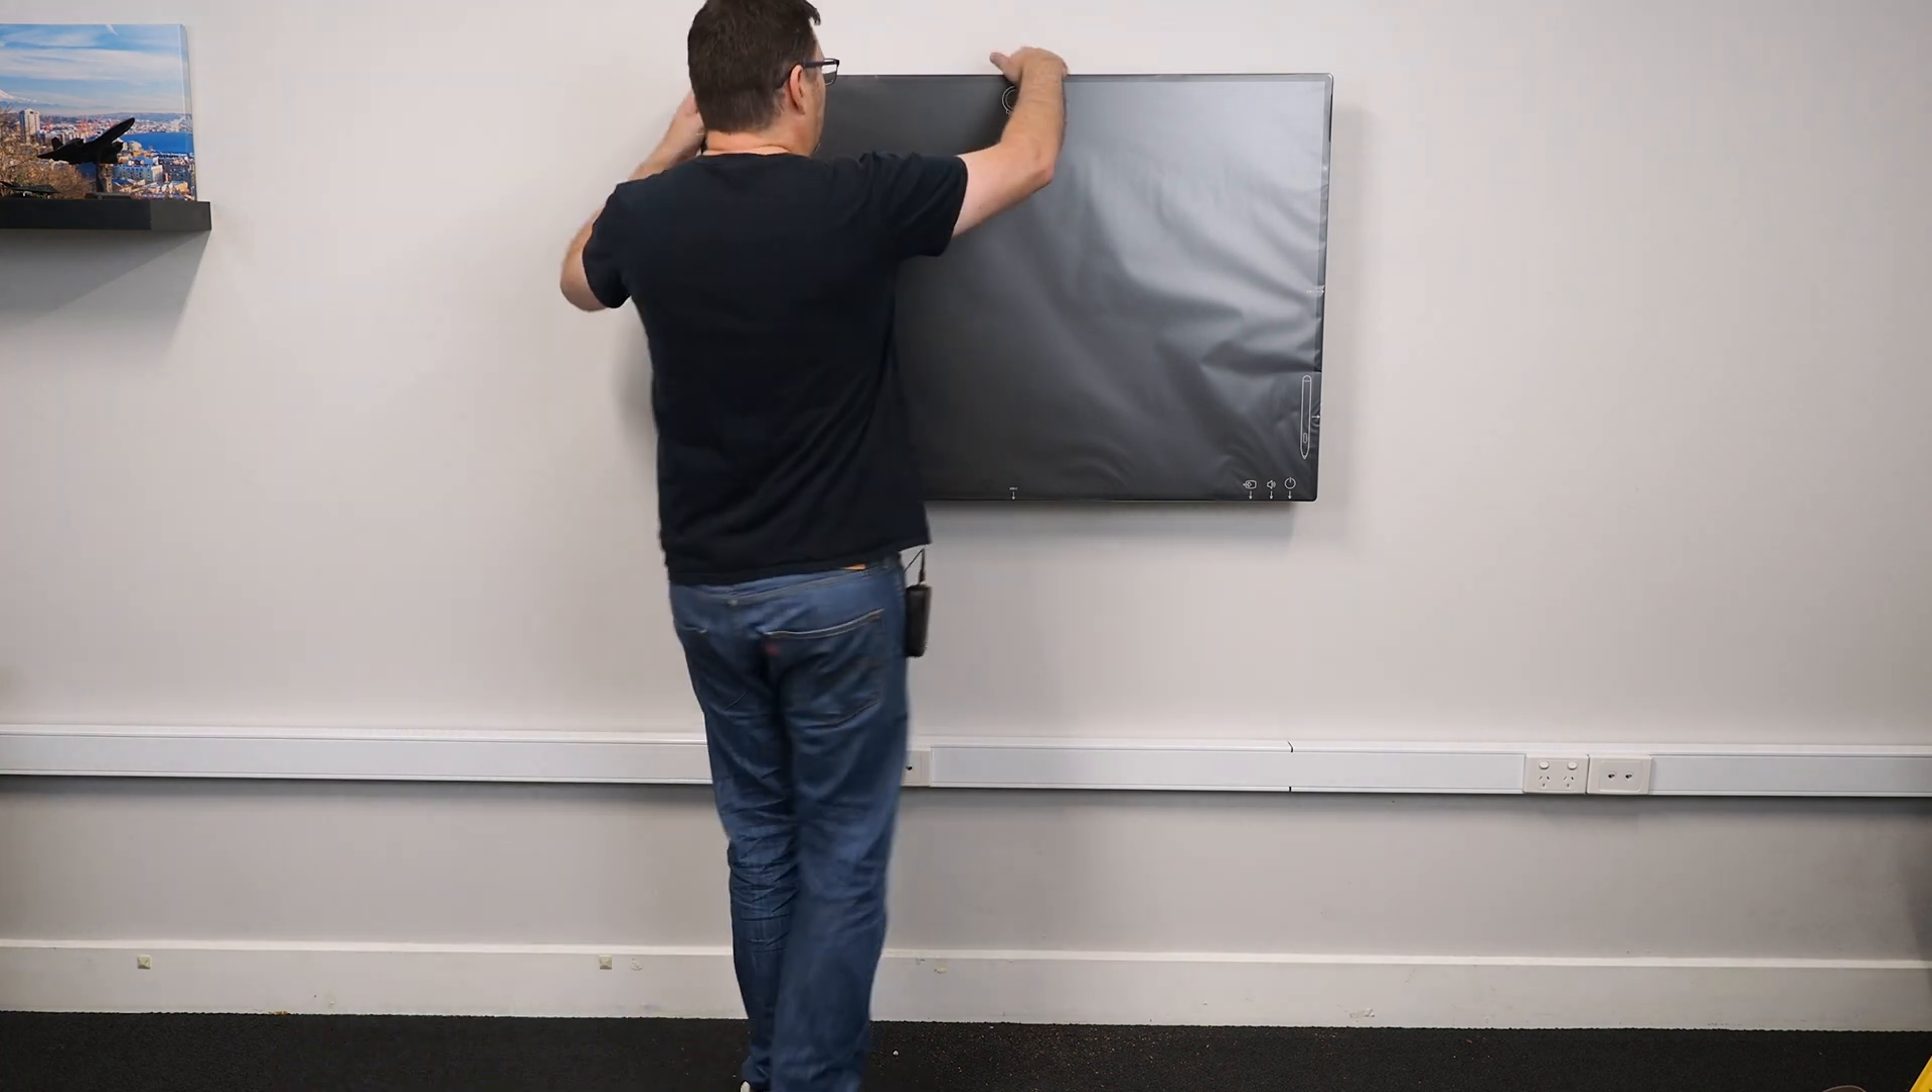It looks really nice on this wall but I haven't taken the plastic off yet.